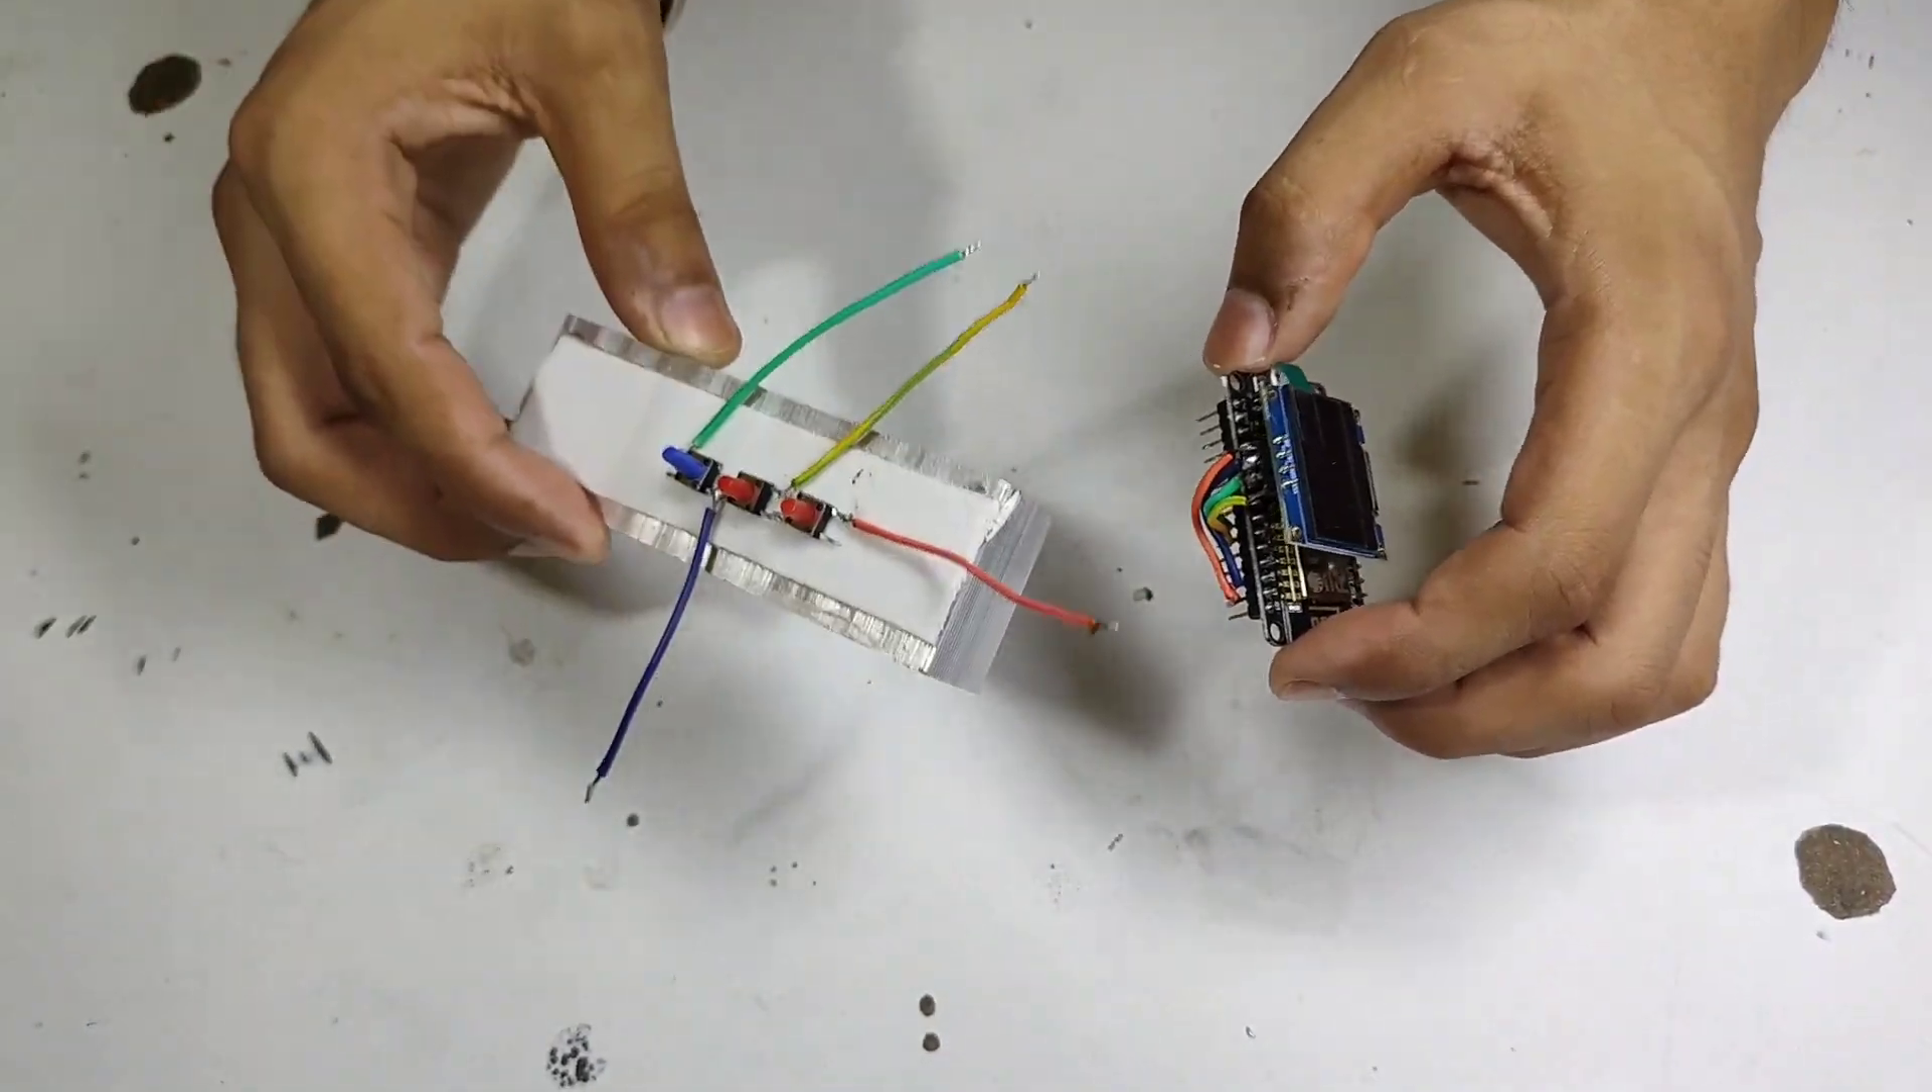फाइनली यहाँ पर मैंने कुछ इस तरीके से वायर लगा दिया है।